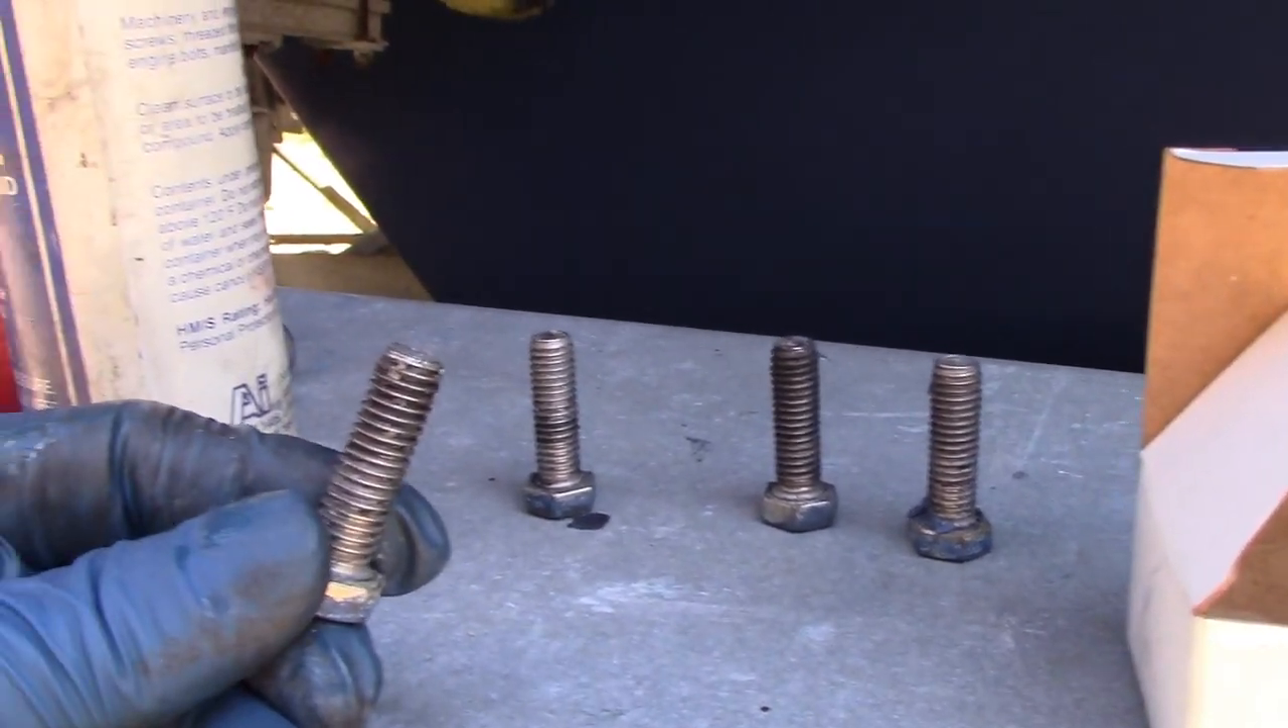So these are the keel bolts that I just took out you can see that they're still in really good shape the anti-seize compound is still present.